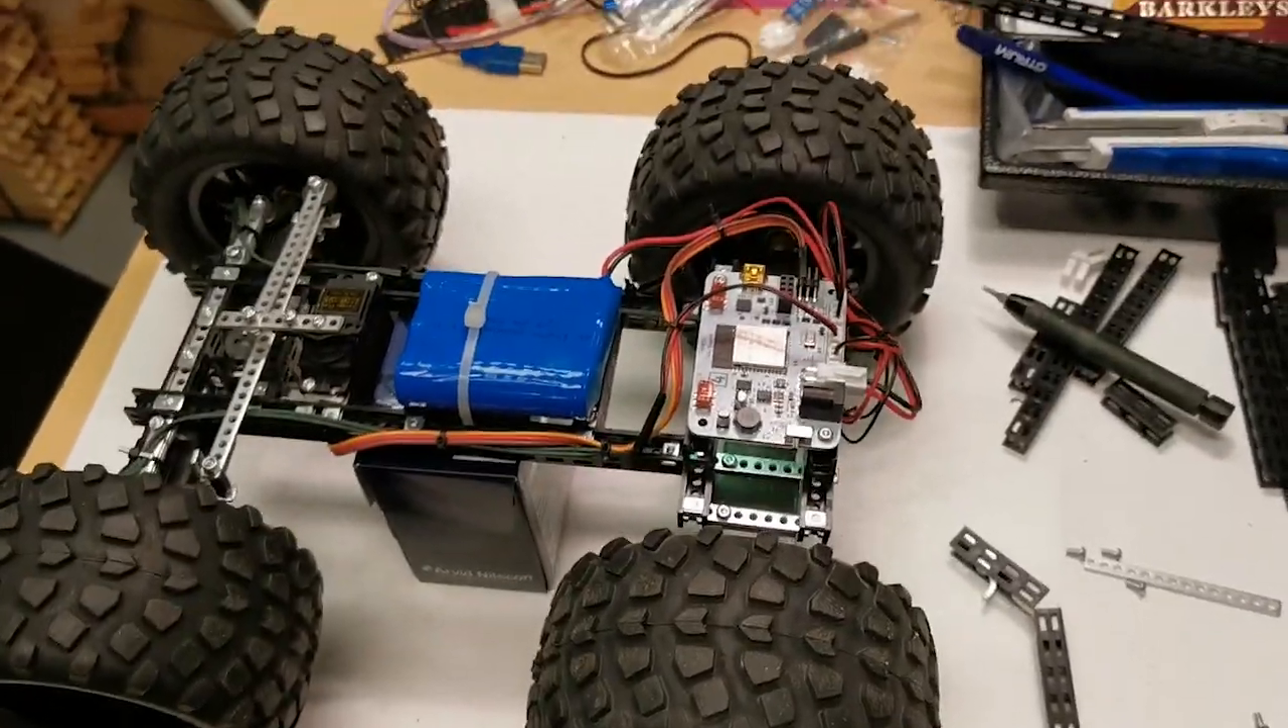Now the fat tires are on the car.